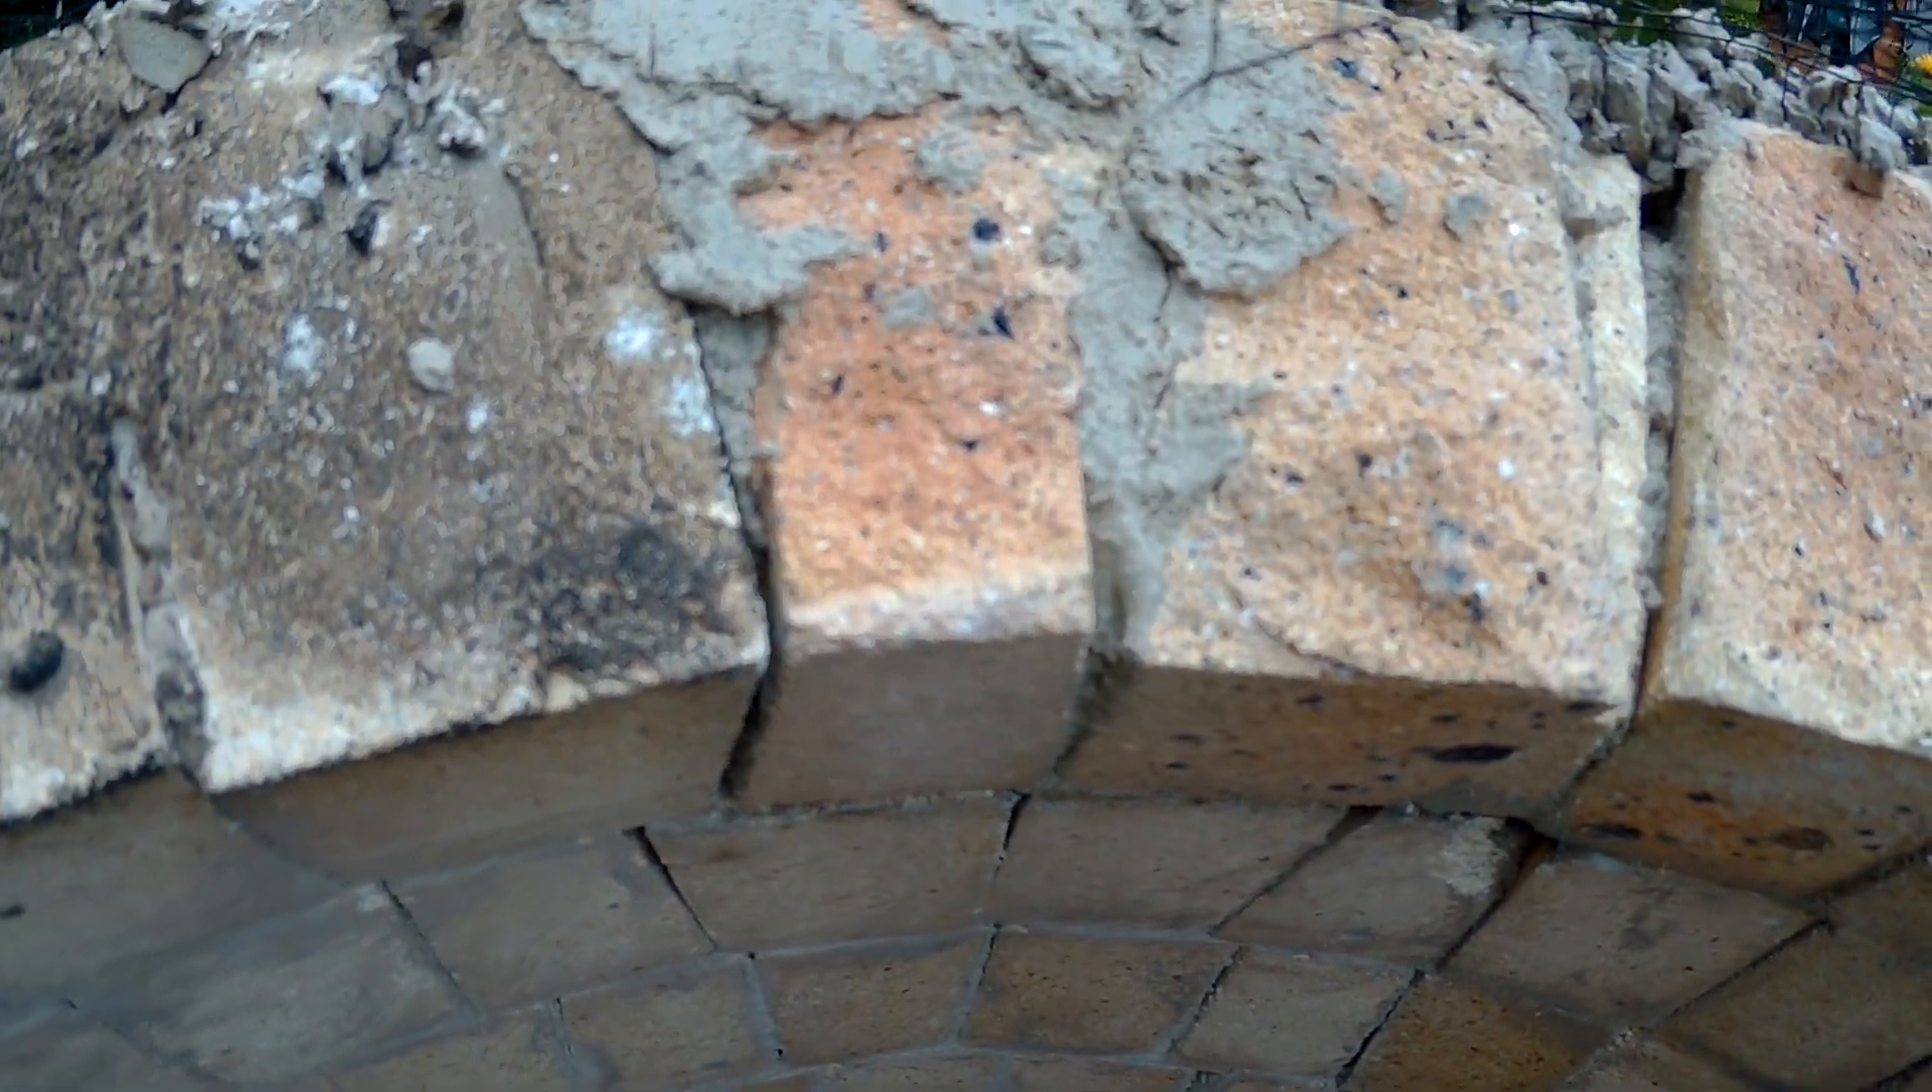Вот кирпичи стоят на своем законном месте.